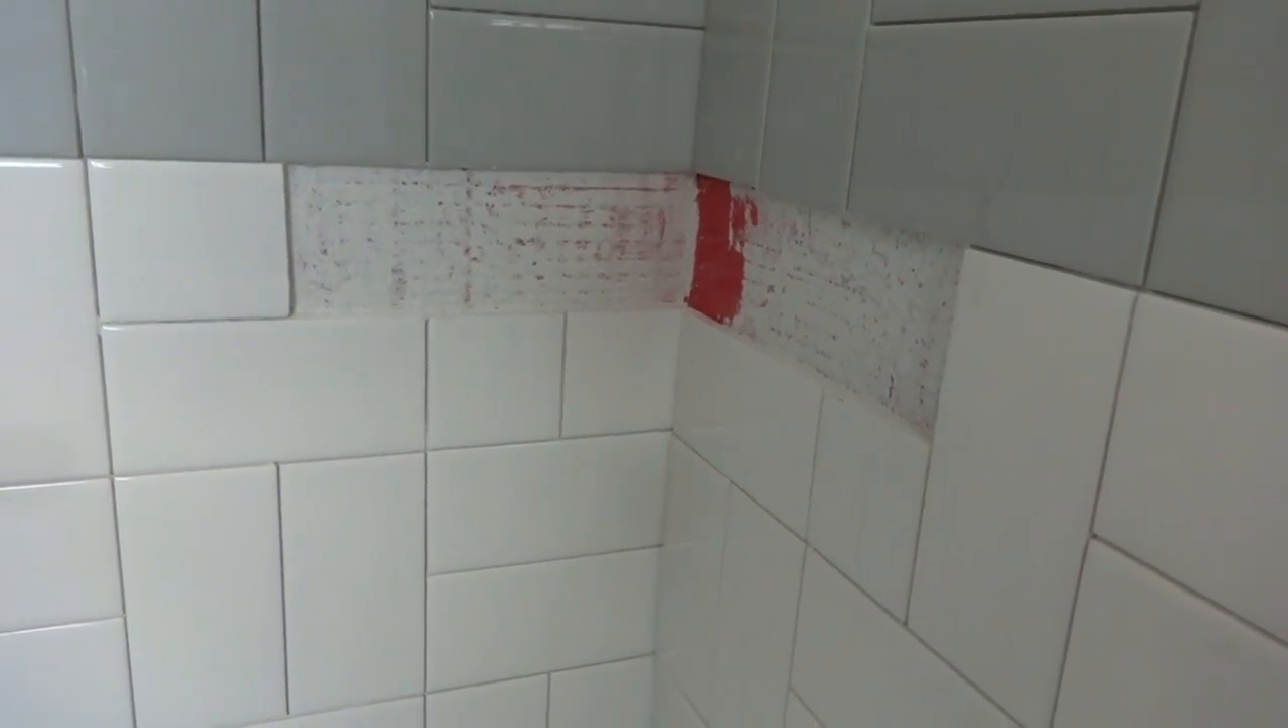Now the last thing we have to do in the shower is put in that corner.